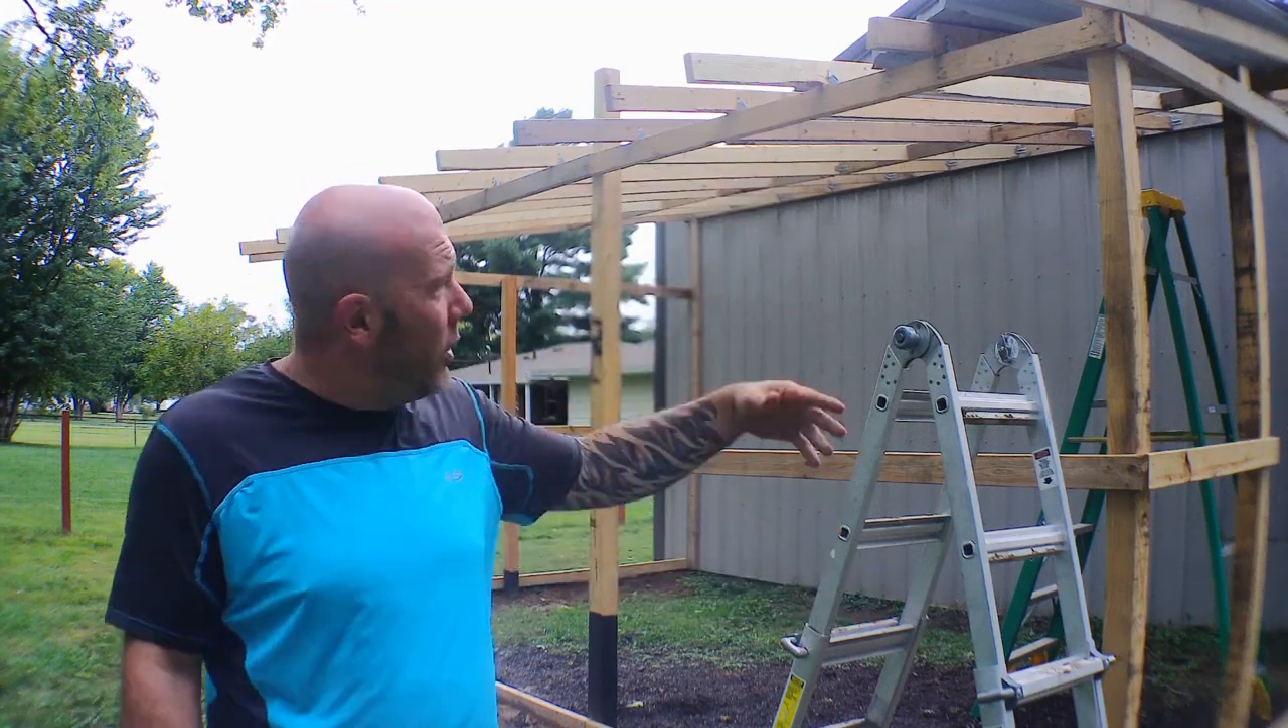I've already got my sheathing but i don't want to put it on yet.